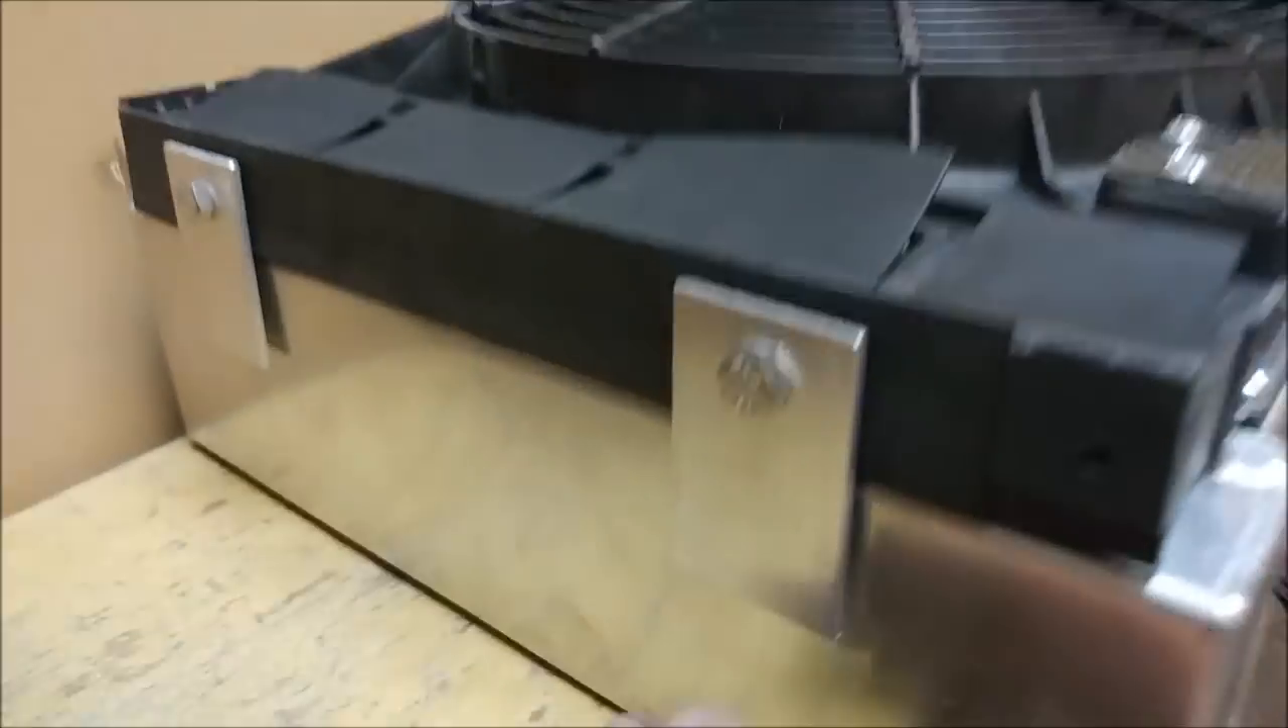You can see I've got those little tabs there bolted on there.